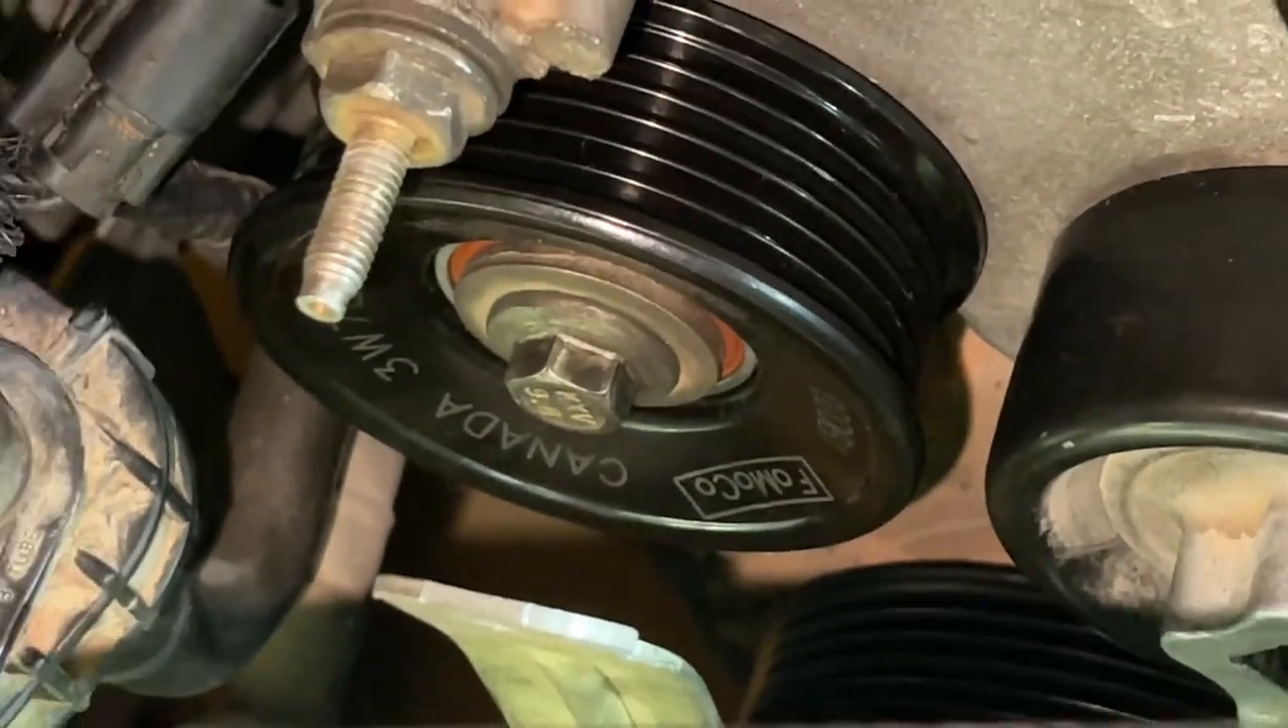Then we took a 13 millimeter socket here, and we put our pulley back on.